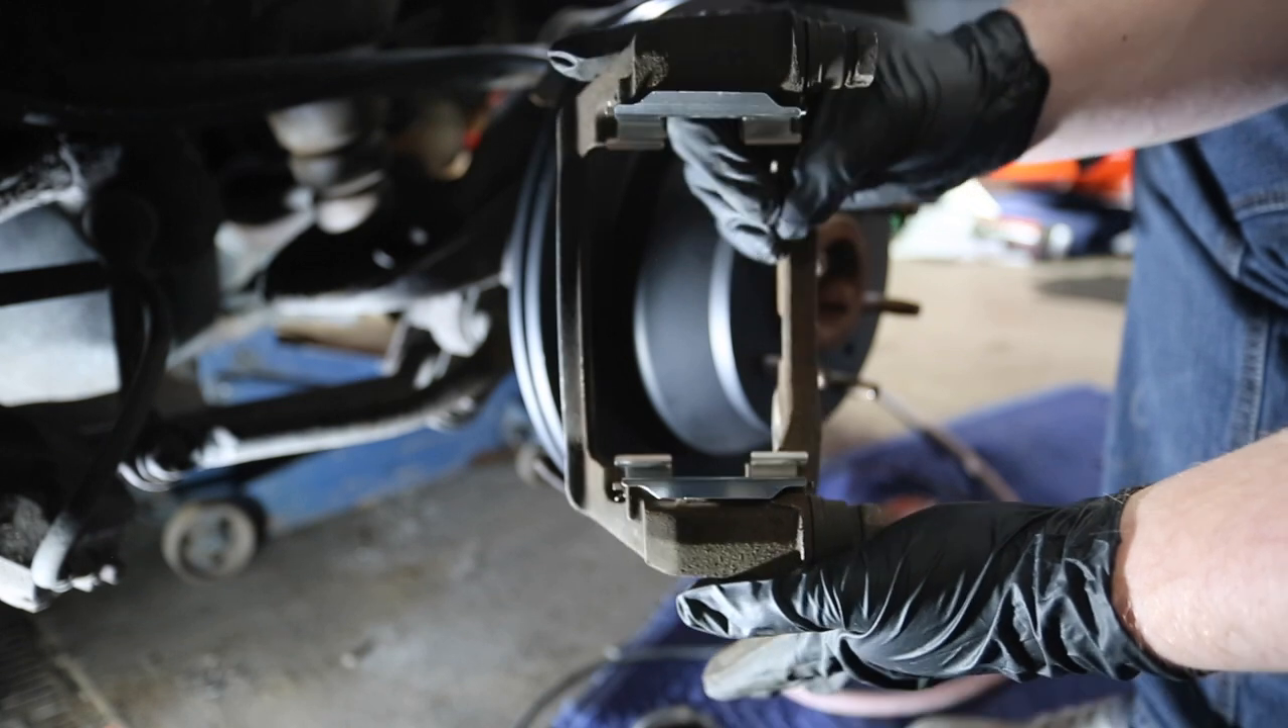All right, so we got the new shims that come in the brake pad kit on our bracket.